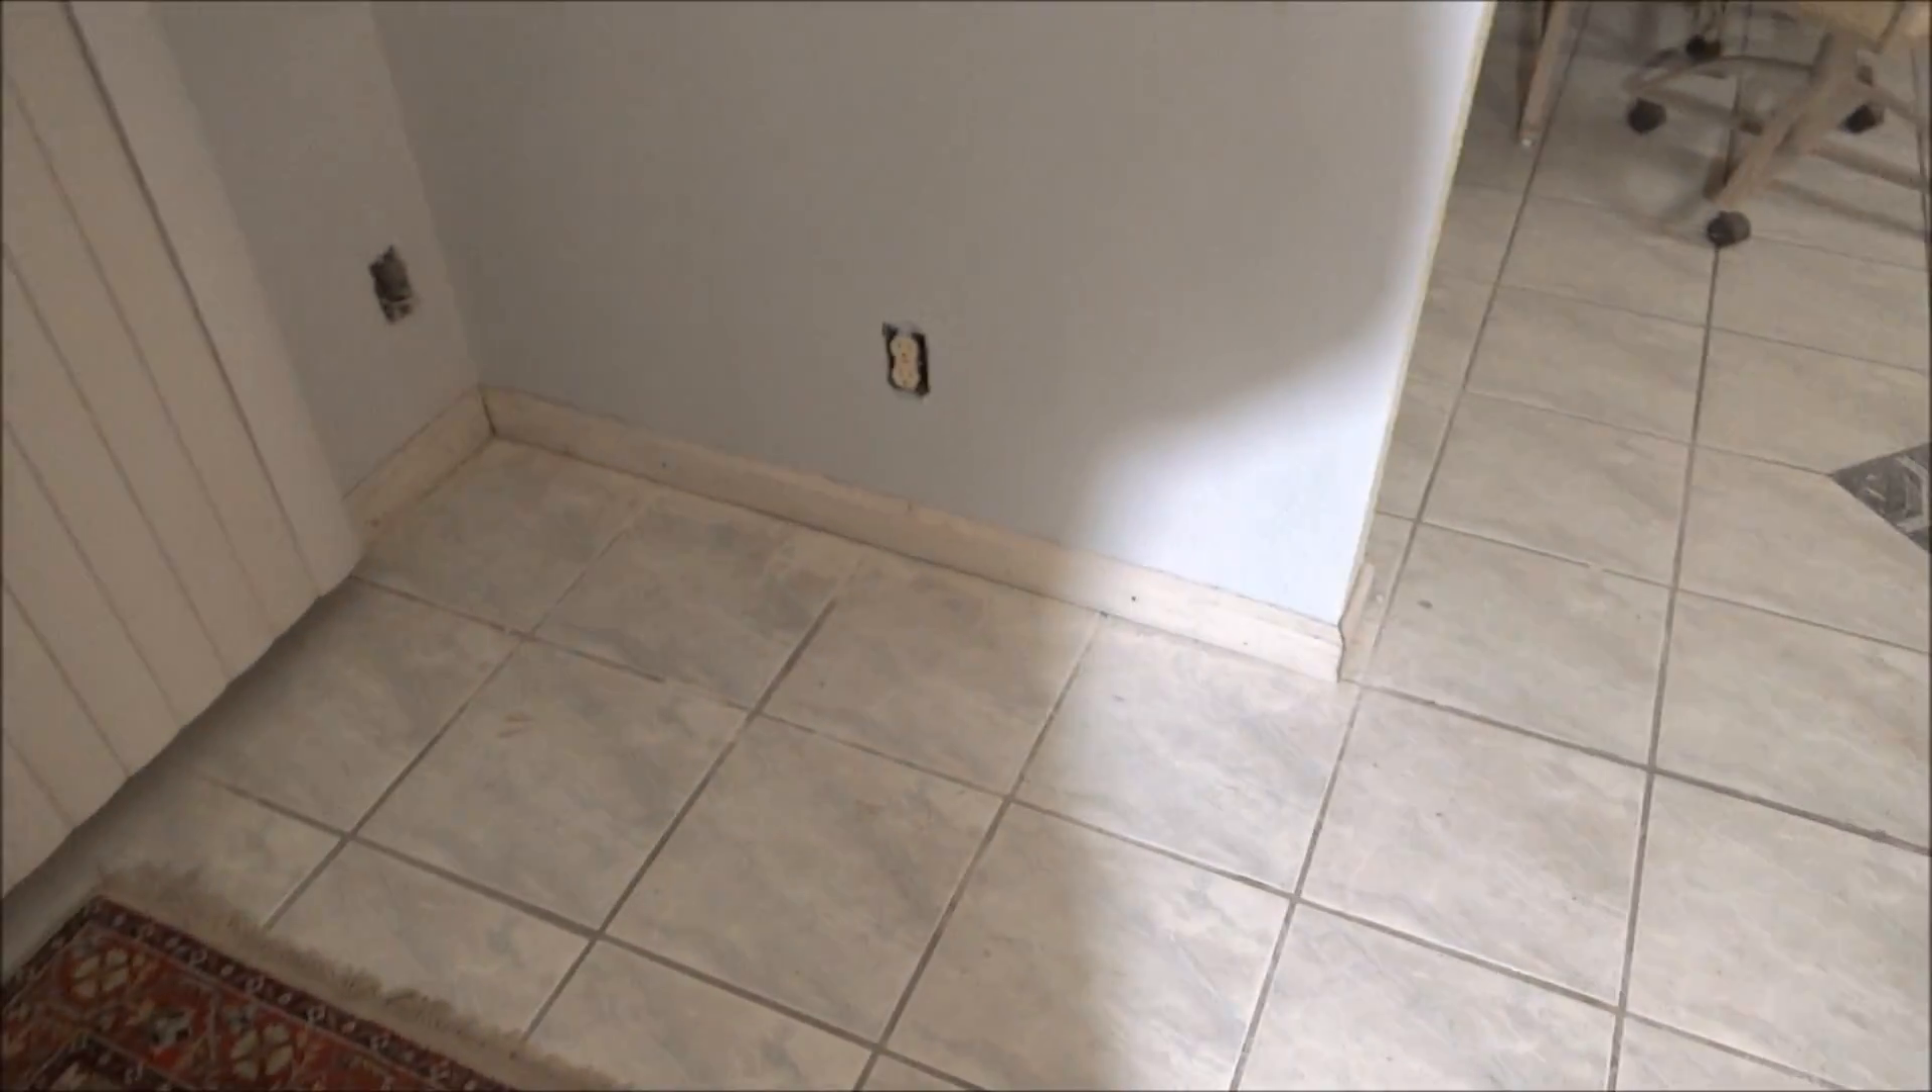I just got to put two covers on those plug sockets.